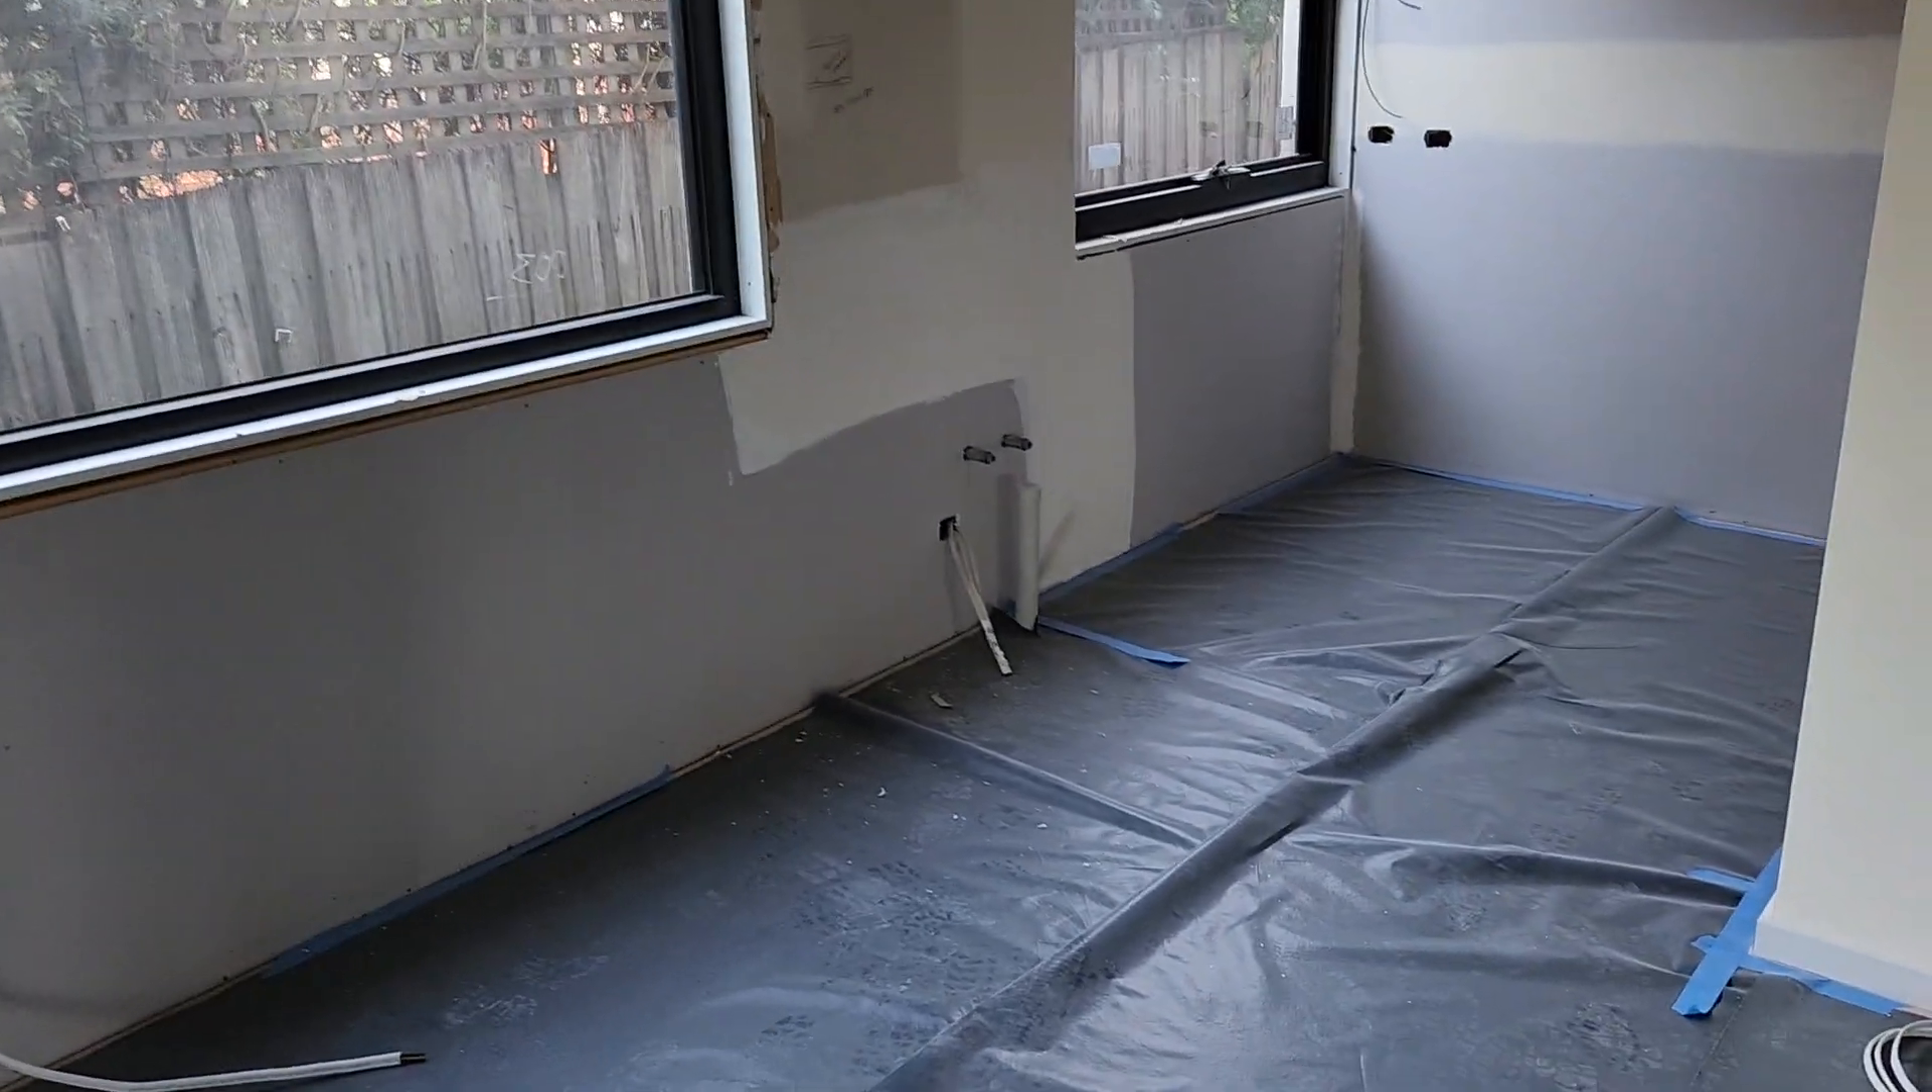Obviously, the architraves are not on these two windows because we need the stone to go in first so we can get that cut perfectly to the bench top. All our plumbing sticking out in the right places.